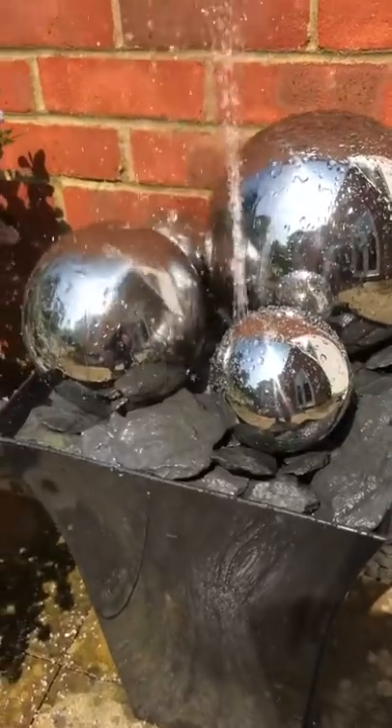So I've got the slate in place and you can see that because it's quite bright now out here and the silver balls, the lovely shiny reflective balls are looking beautiful on the top and the fountain's working really well.